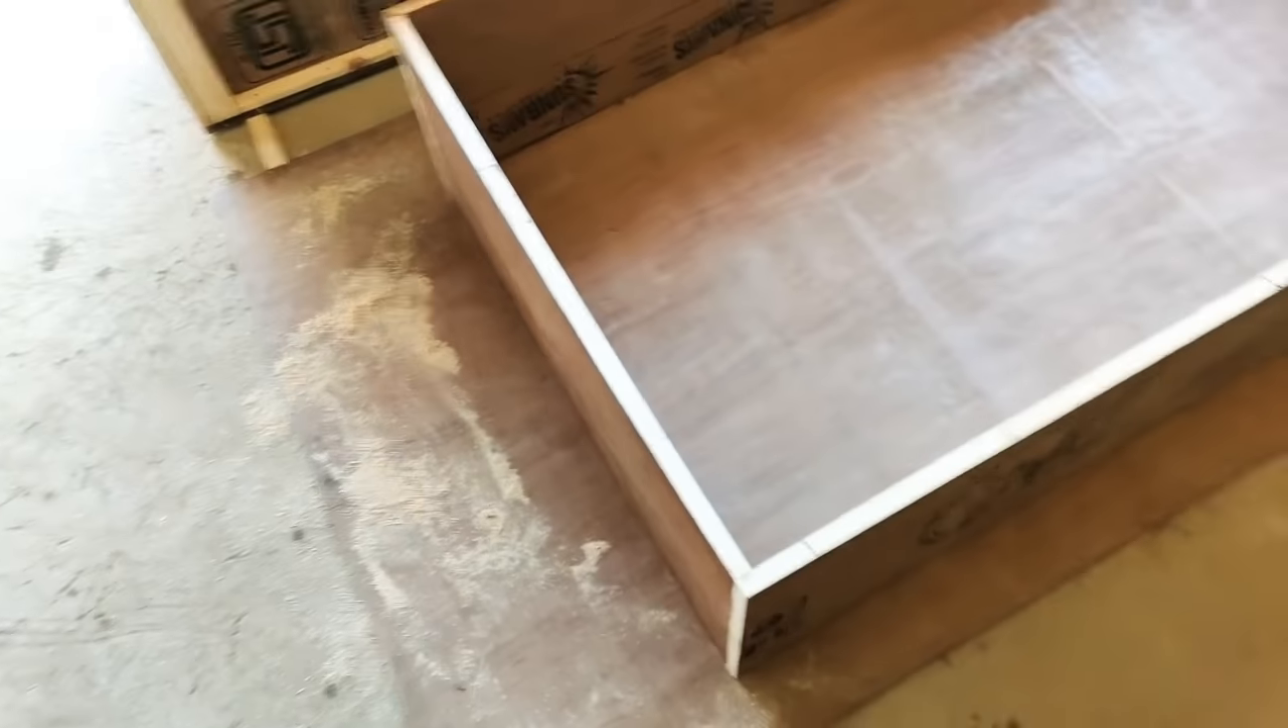यह देखो अंदर वाली प्लाई है जो यह लग चुकी है।